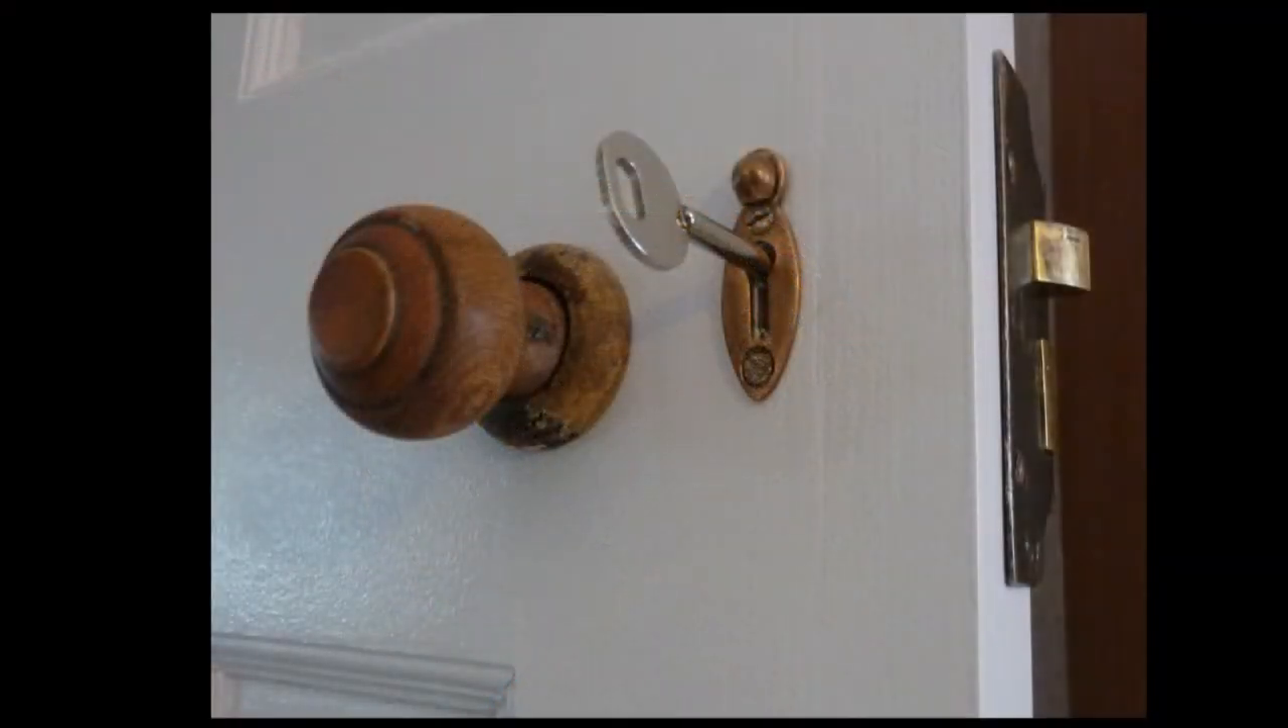Once the handle is fitted you can see the rose supports a handle around its base. Just here.